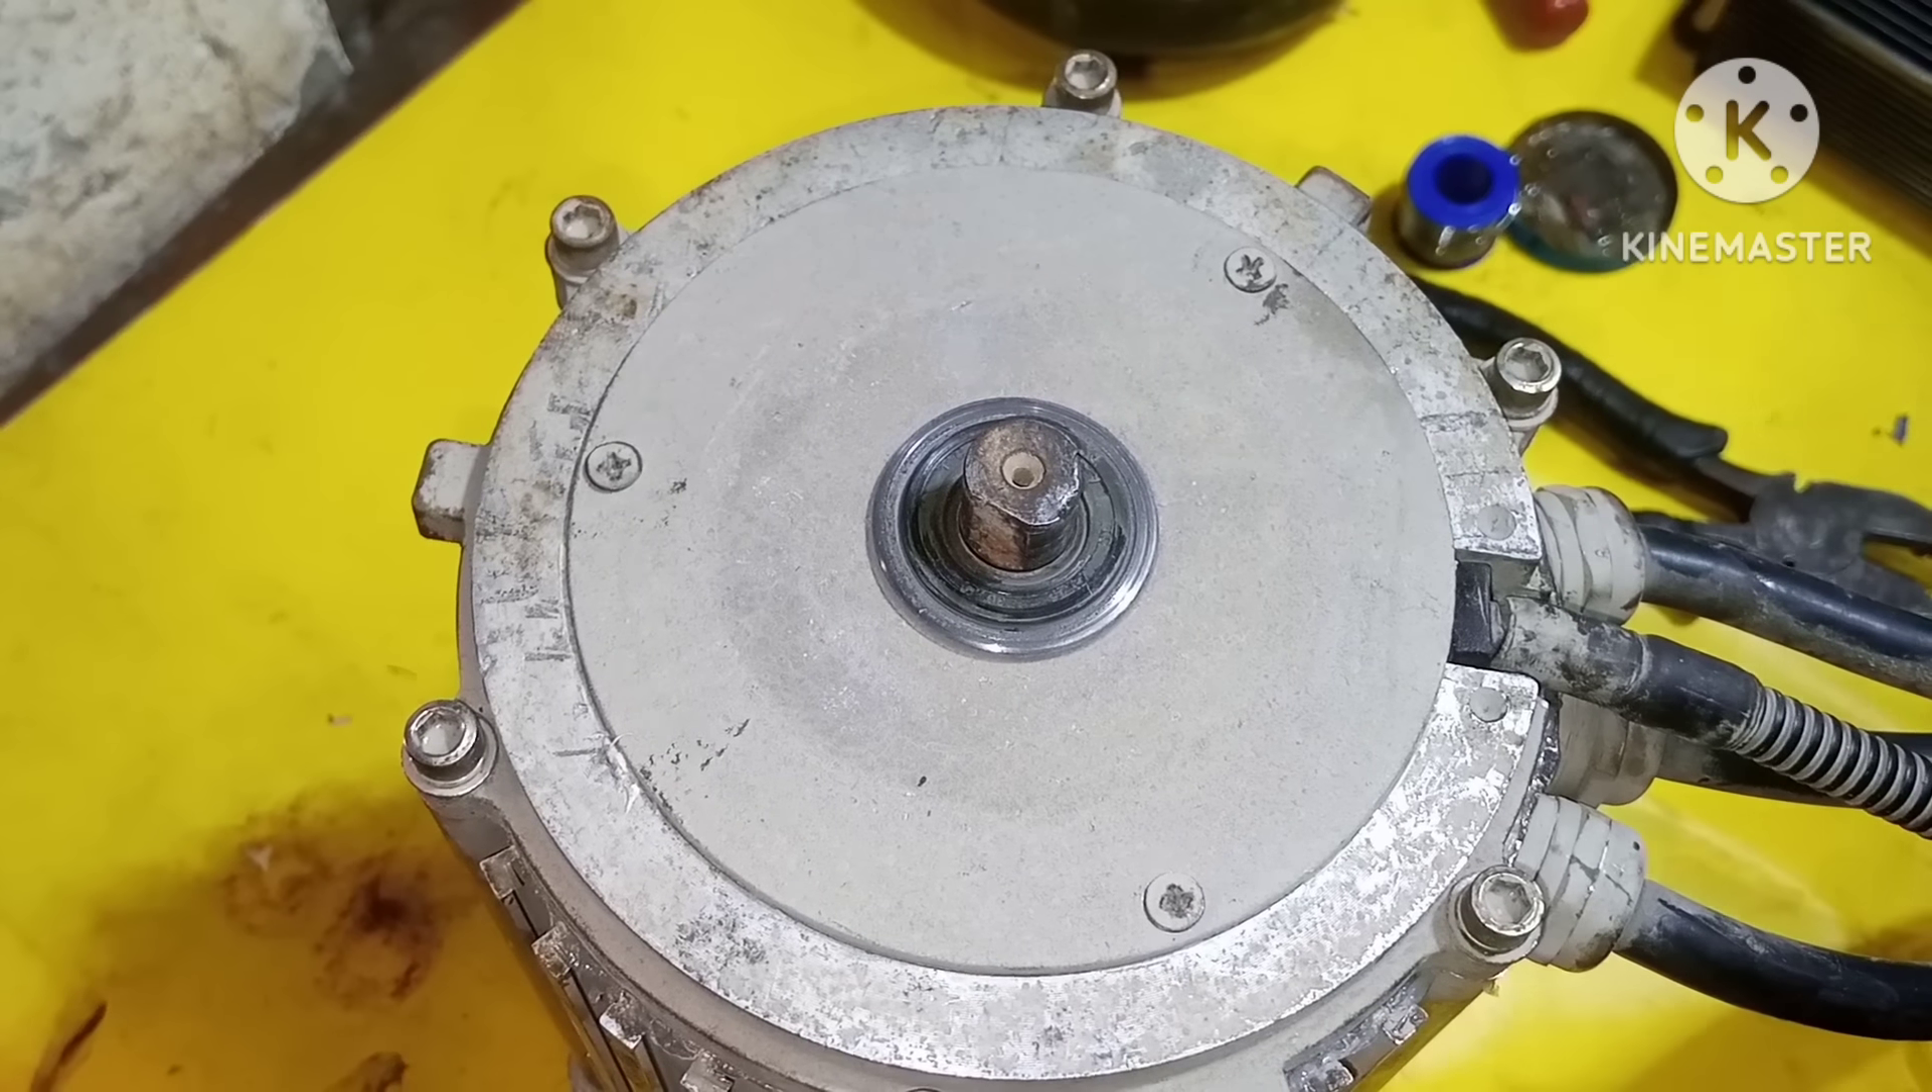बैक कवर की भी फिटिंग हमारी हो चुकी है।